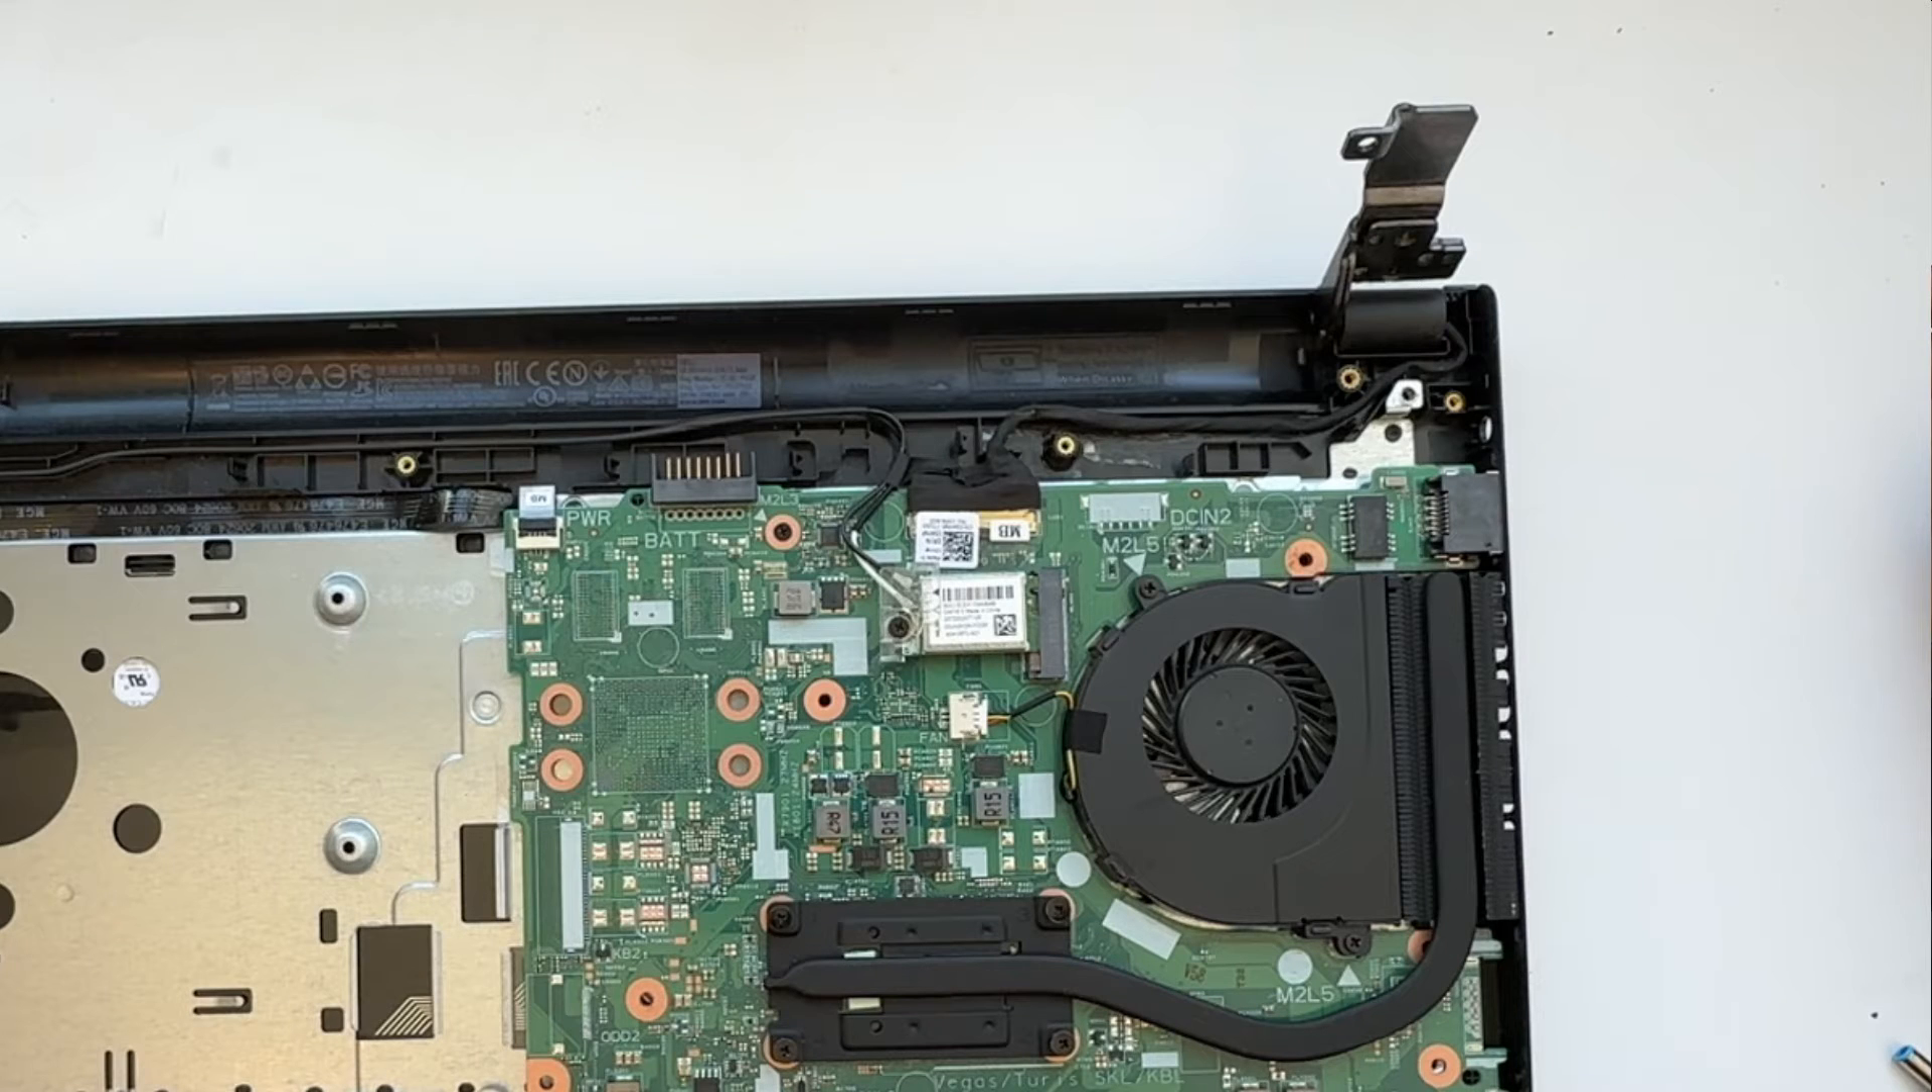Here you can see the hinge has been lifted up.